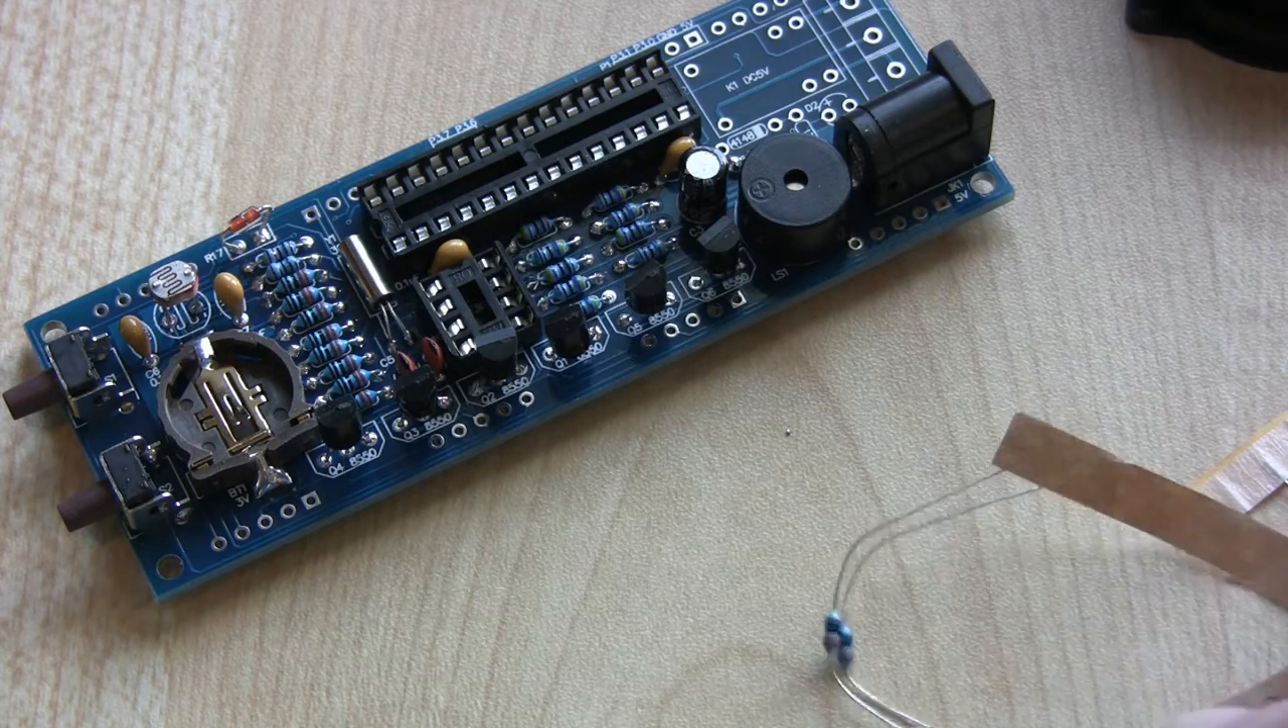We do have a few components spare which is always worrying and they're all they're all resistors.